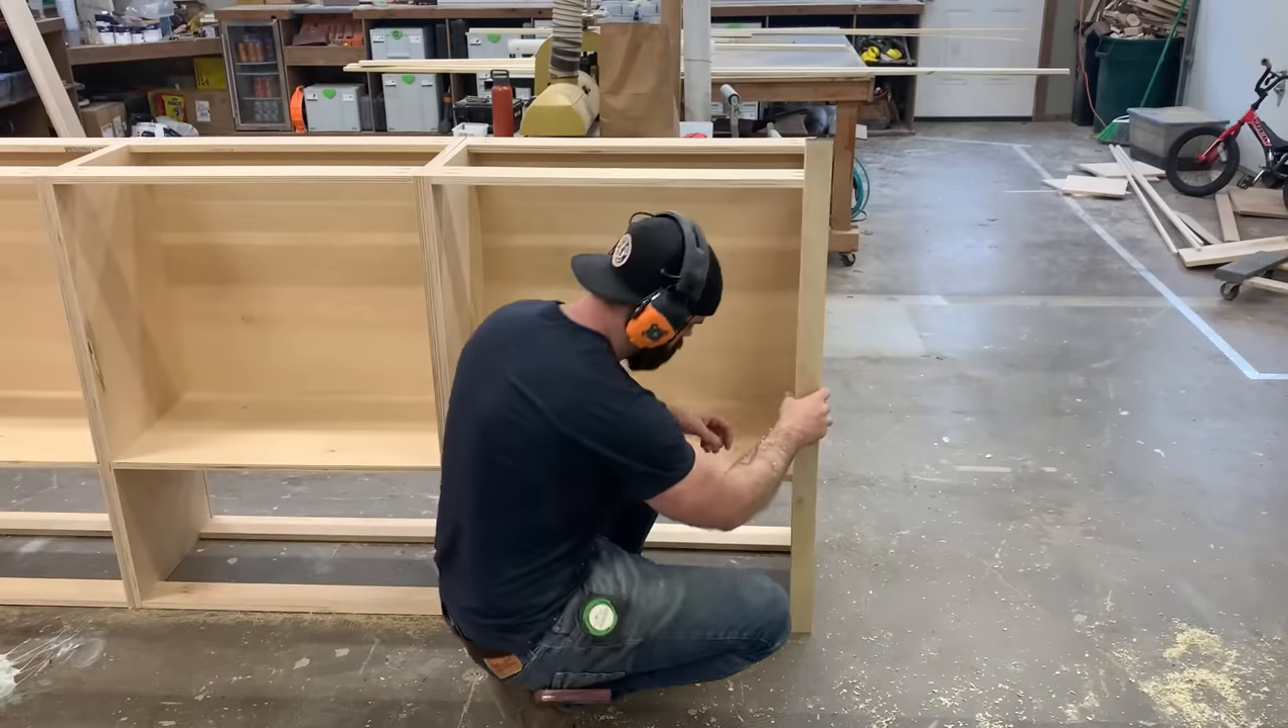The carcass of our built-in is complete.